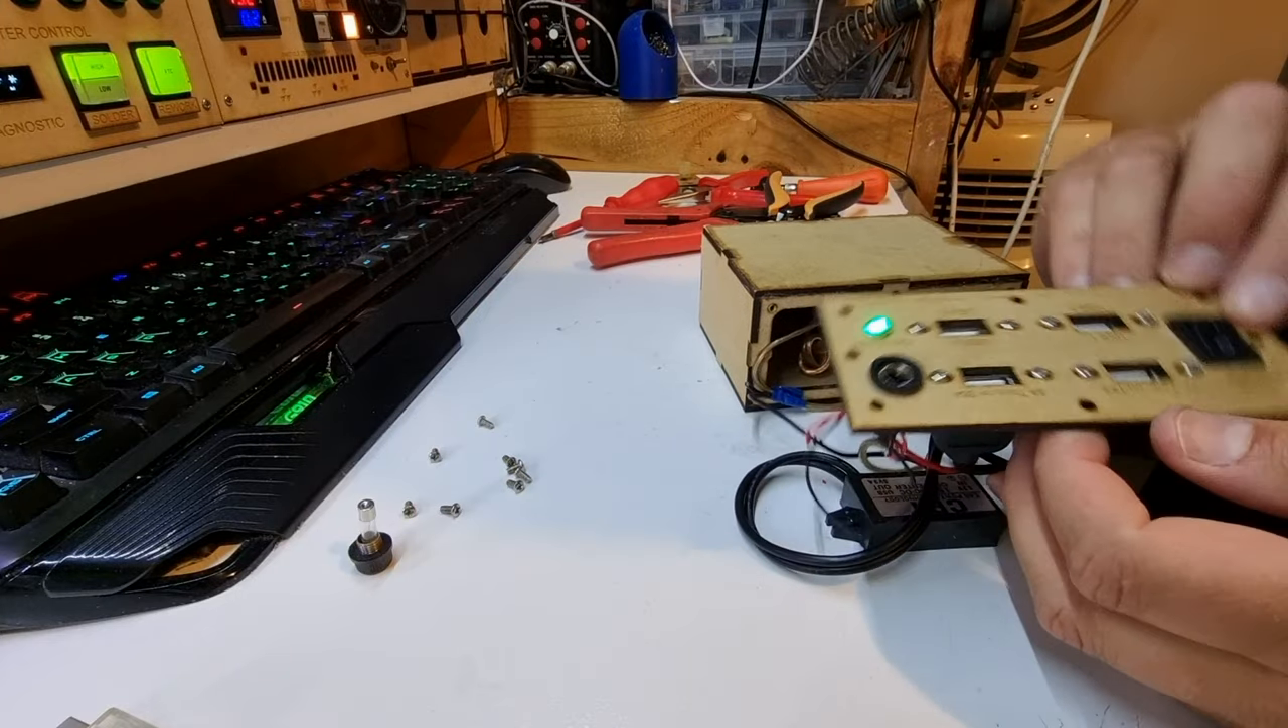All right so we have our connectors screwed into the front plate.